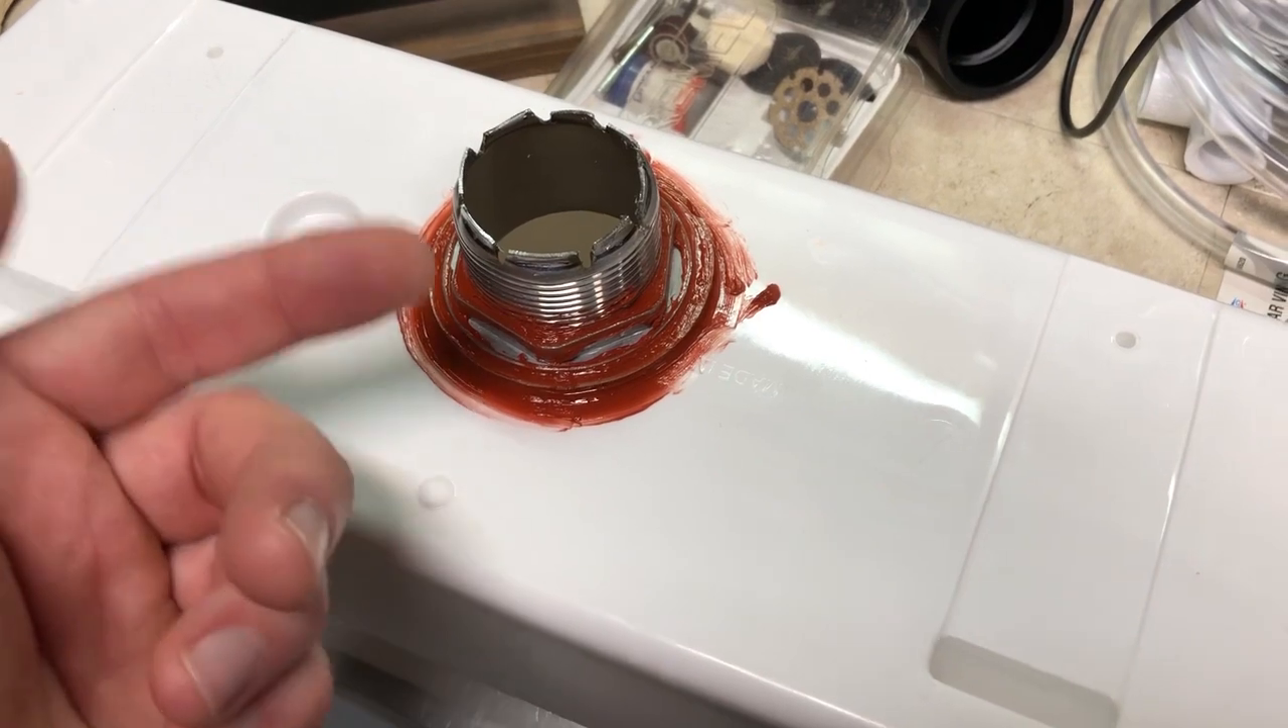All right, so I have the drain attached now and I went ahead and silicone the heck out of it.